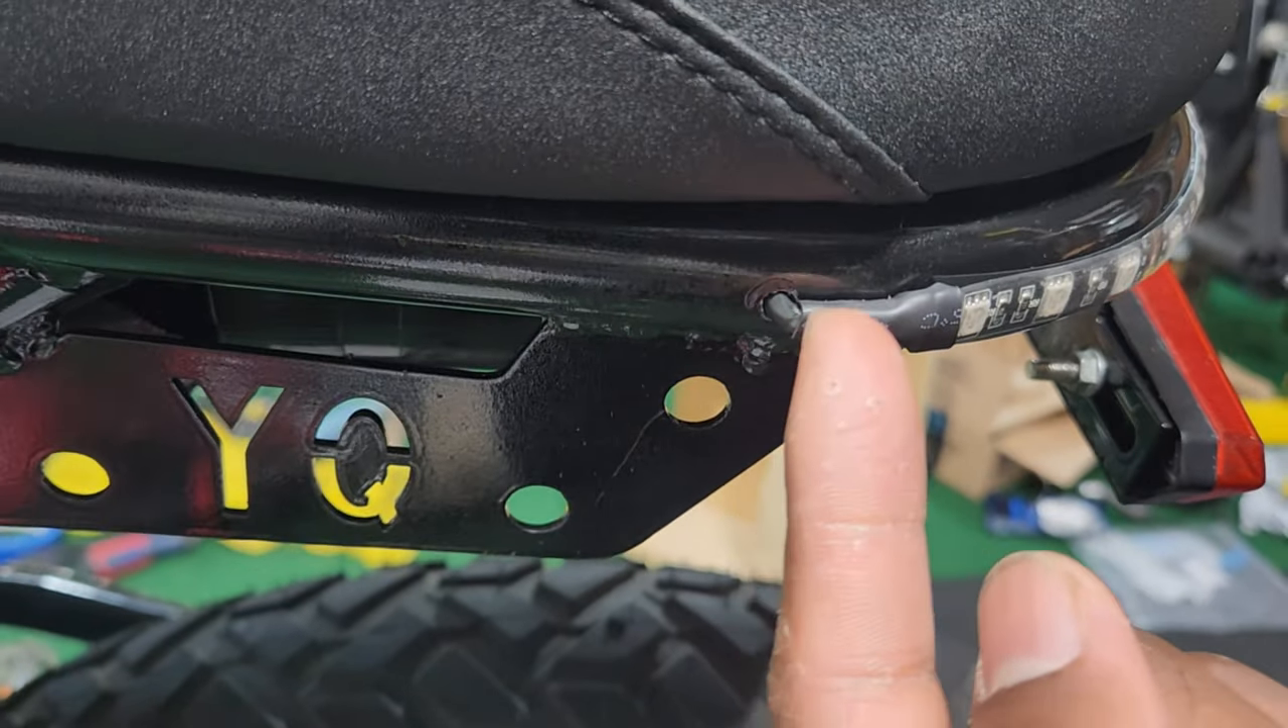This LED right here I wired it and I drilled a hole and plugged it right into the hole.